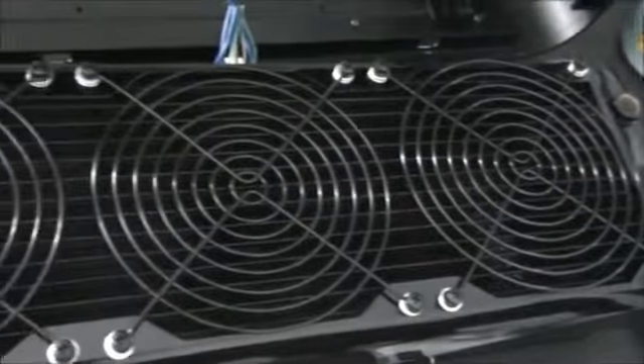Okay, so on this side I've installed the black ModSmart 140mm grills.